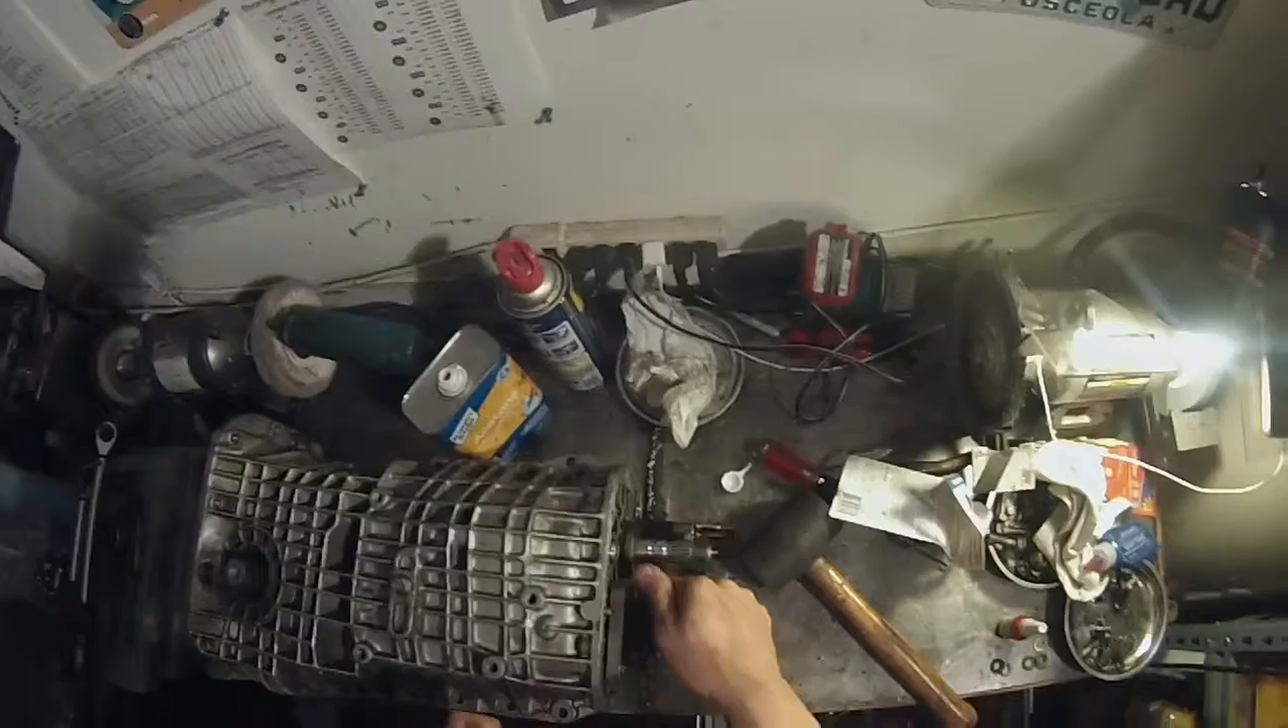There it is the case is together.